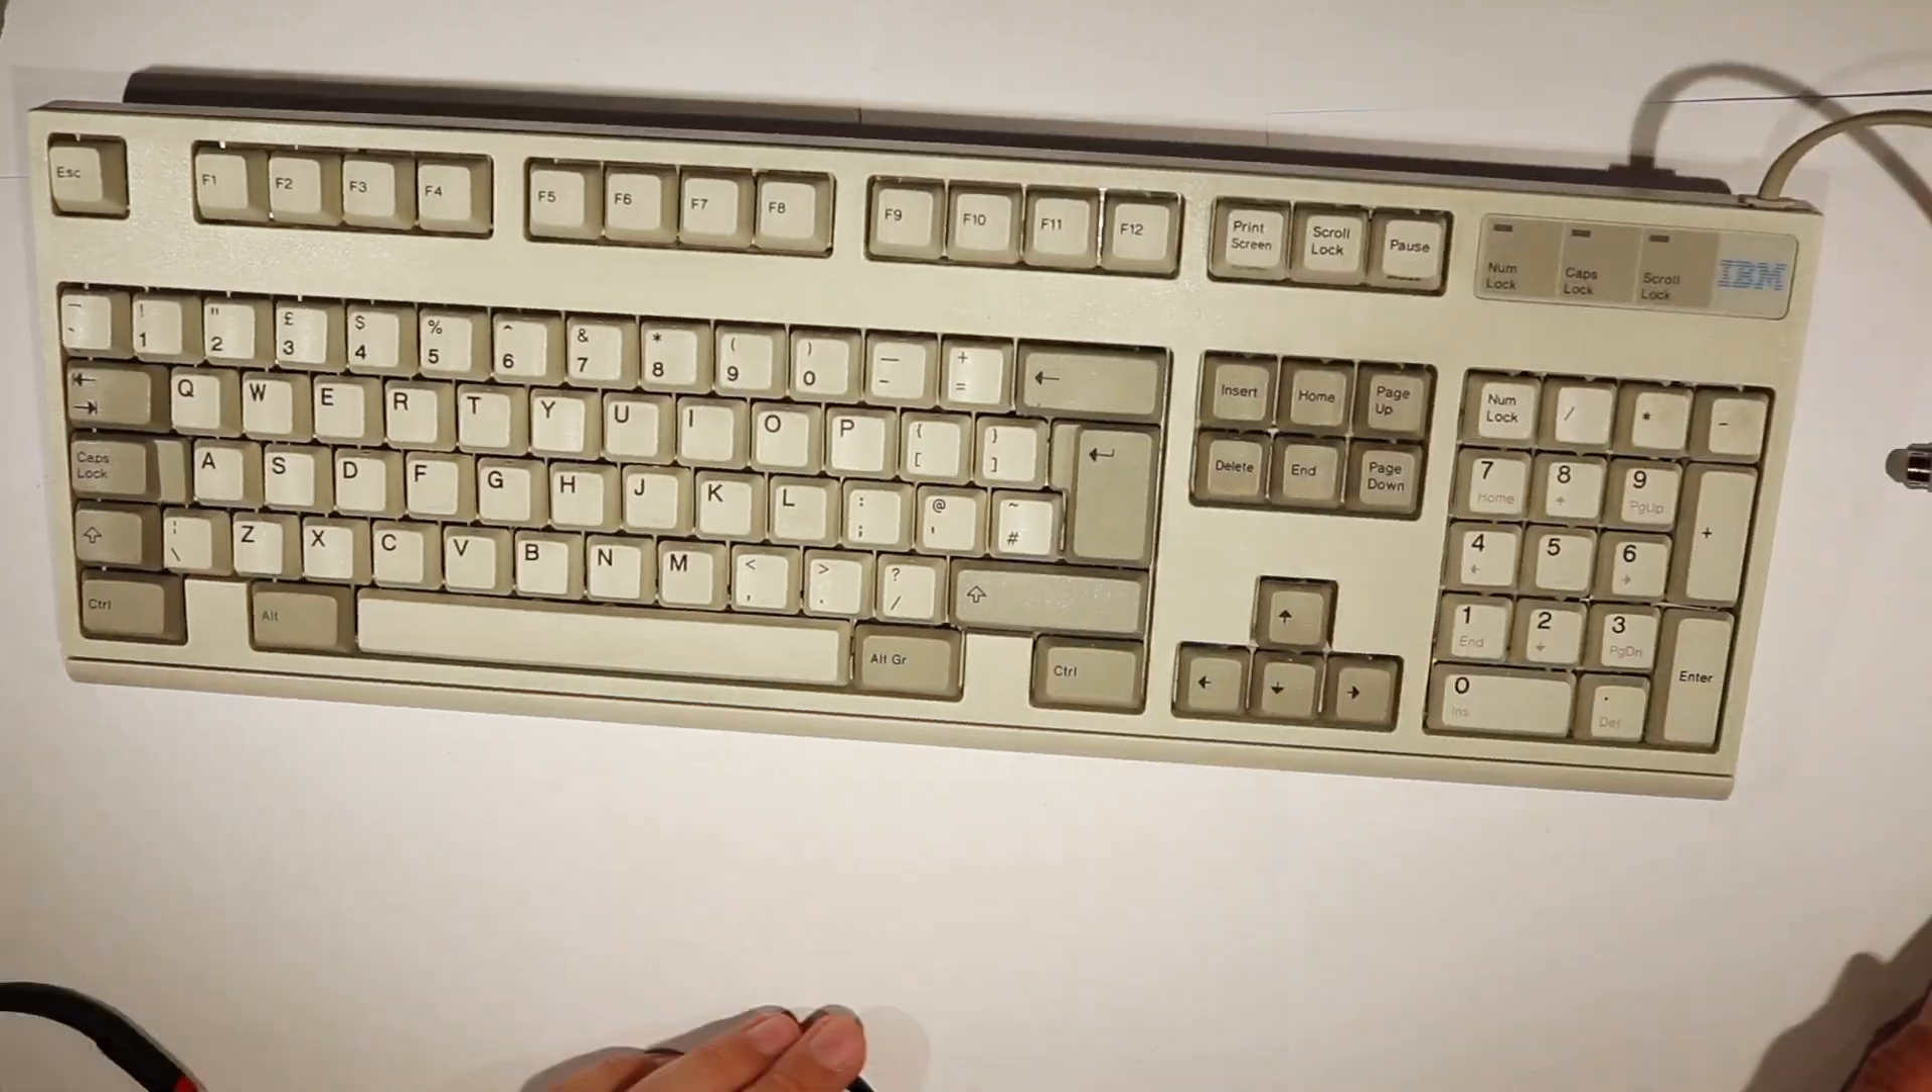With all the keycaps back in place, I guess all that's left is to give it a quick test.